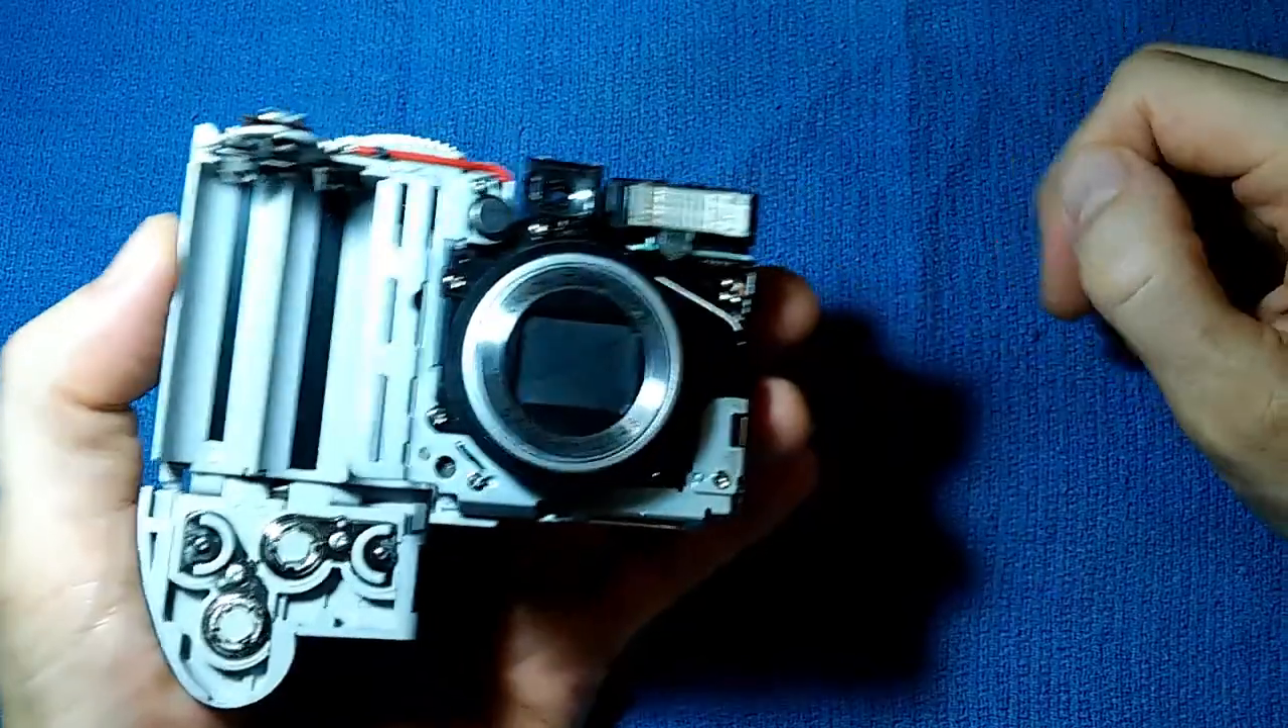The insides of the camera are now exposed.